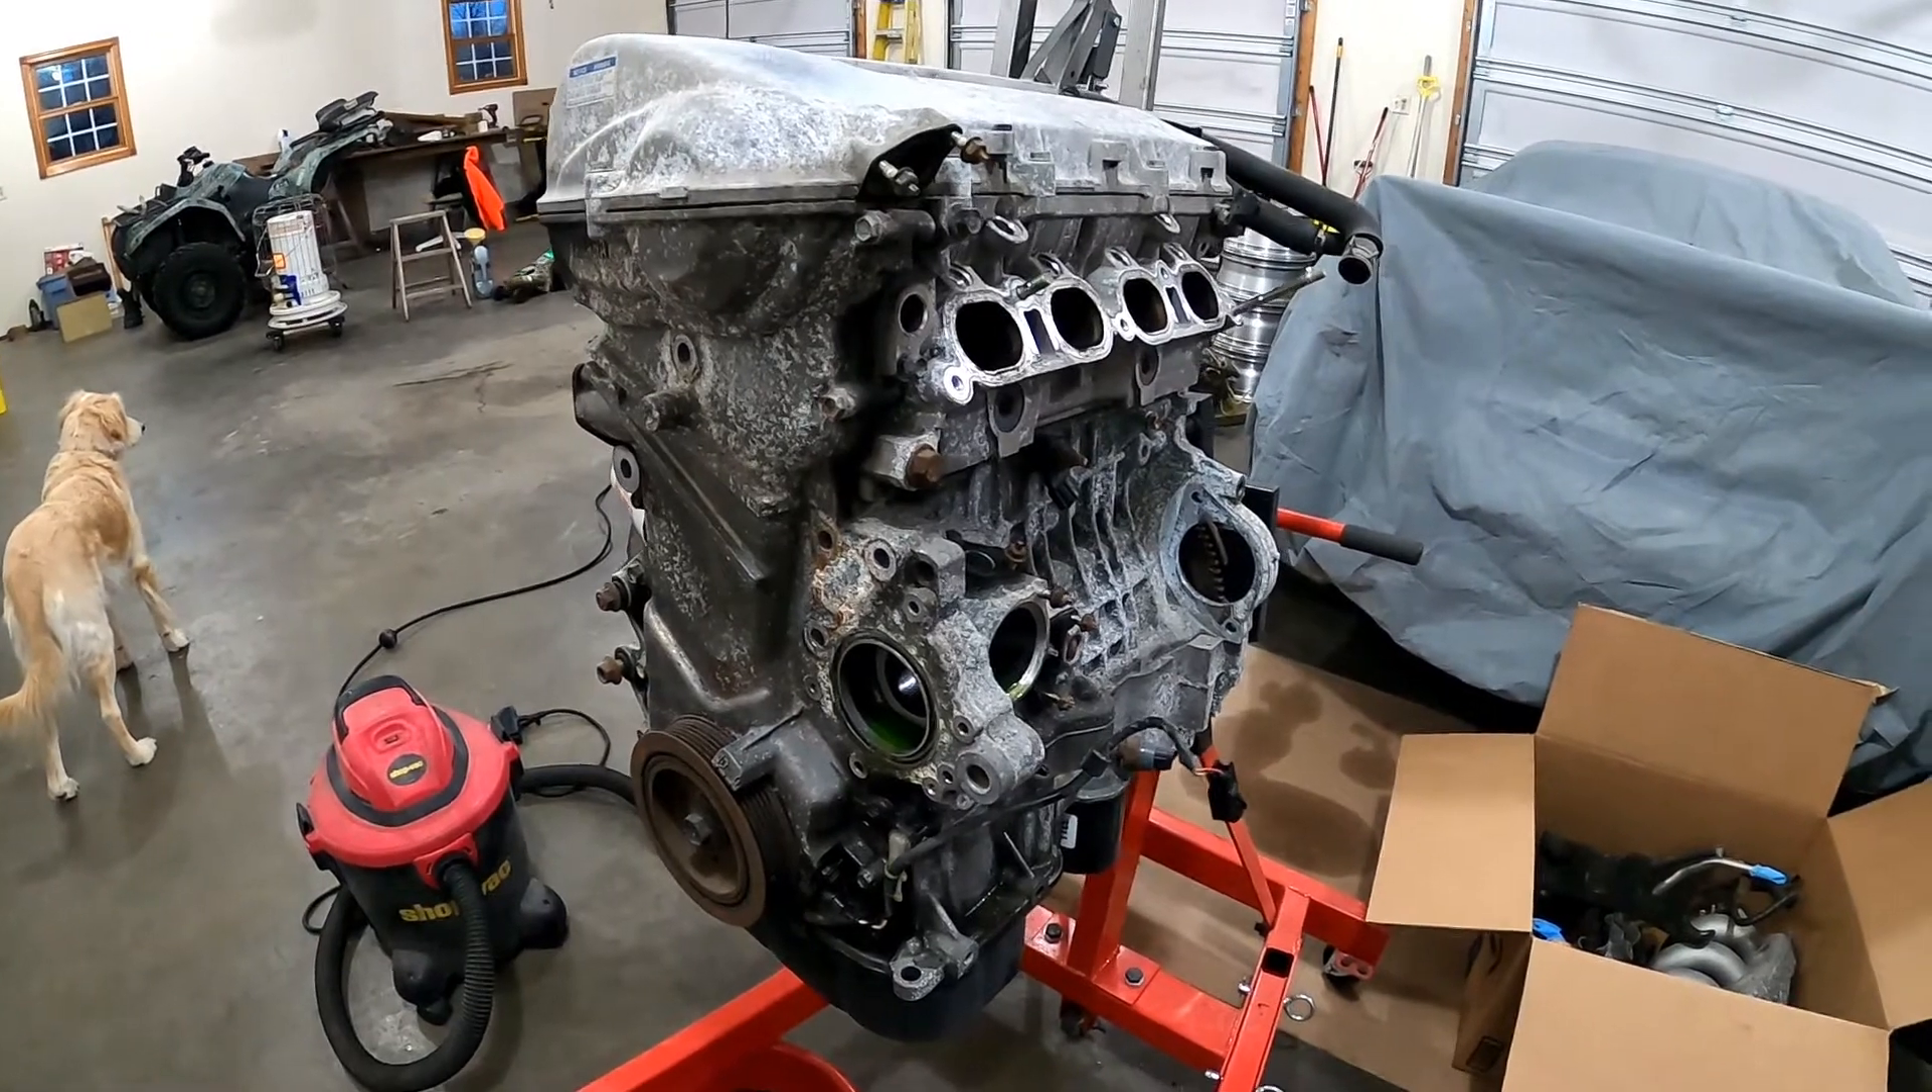All right, so we got all the accessories pulled off, the water pump, the intake manifold, and all that kind of stuff.